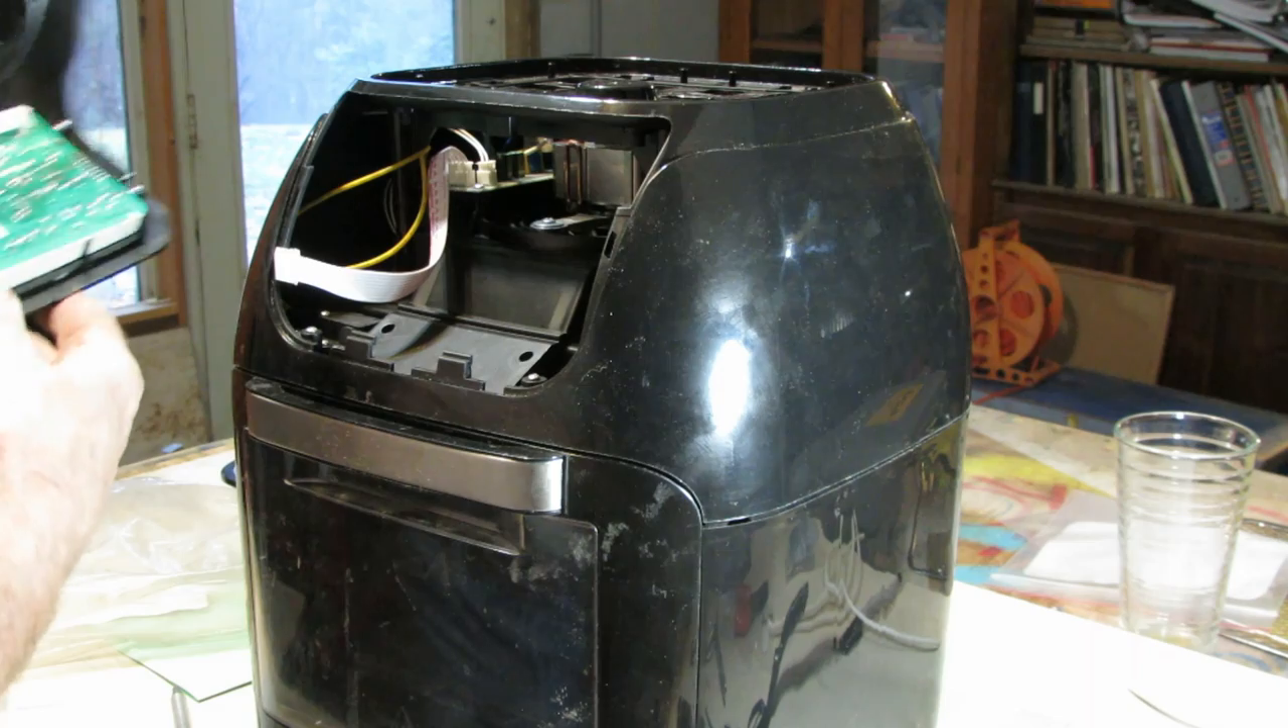Now I'm down to the point now where all I have to do is connect my ribbon cable.